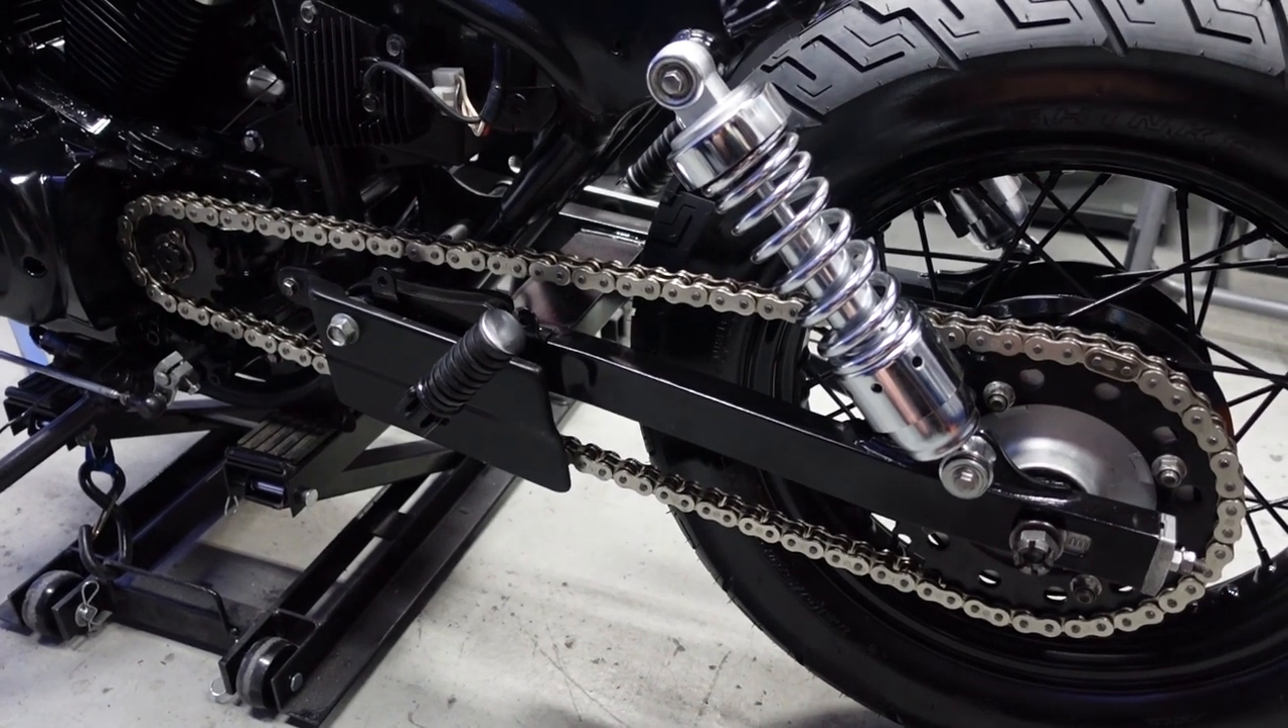All right I got the chain installed. Took a little while because I had to get this wheel forward a bit.